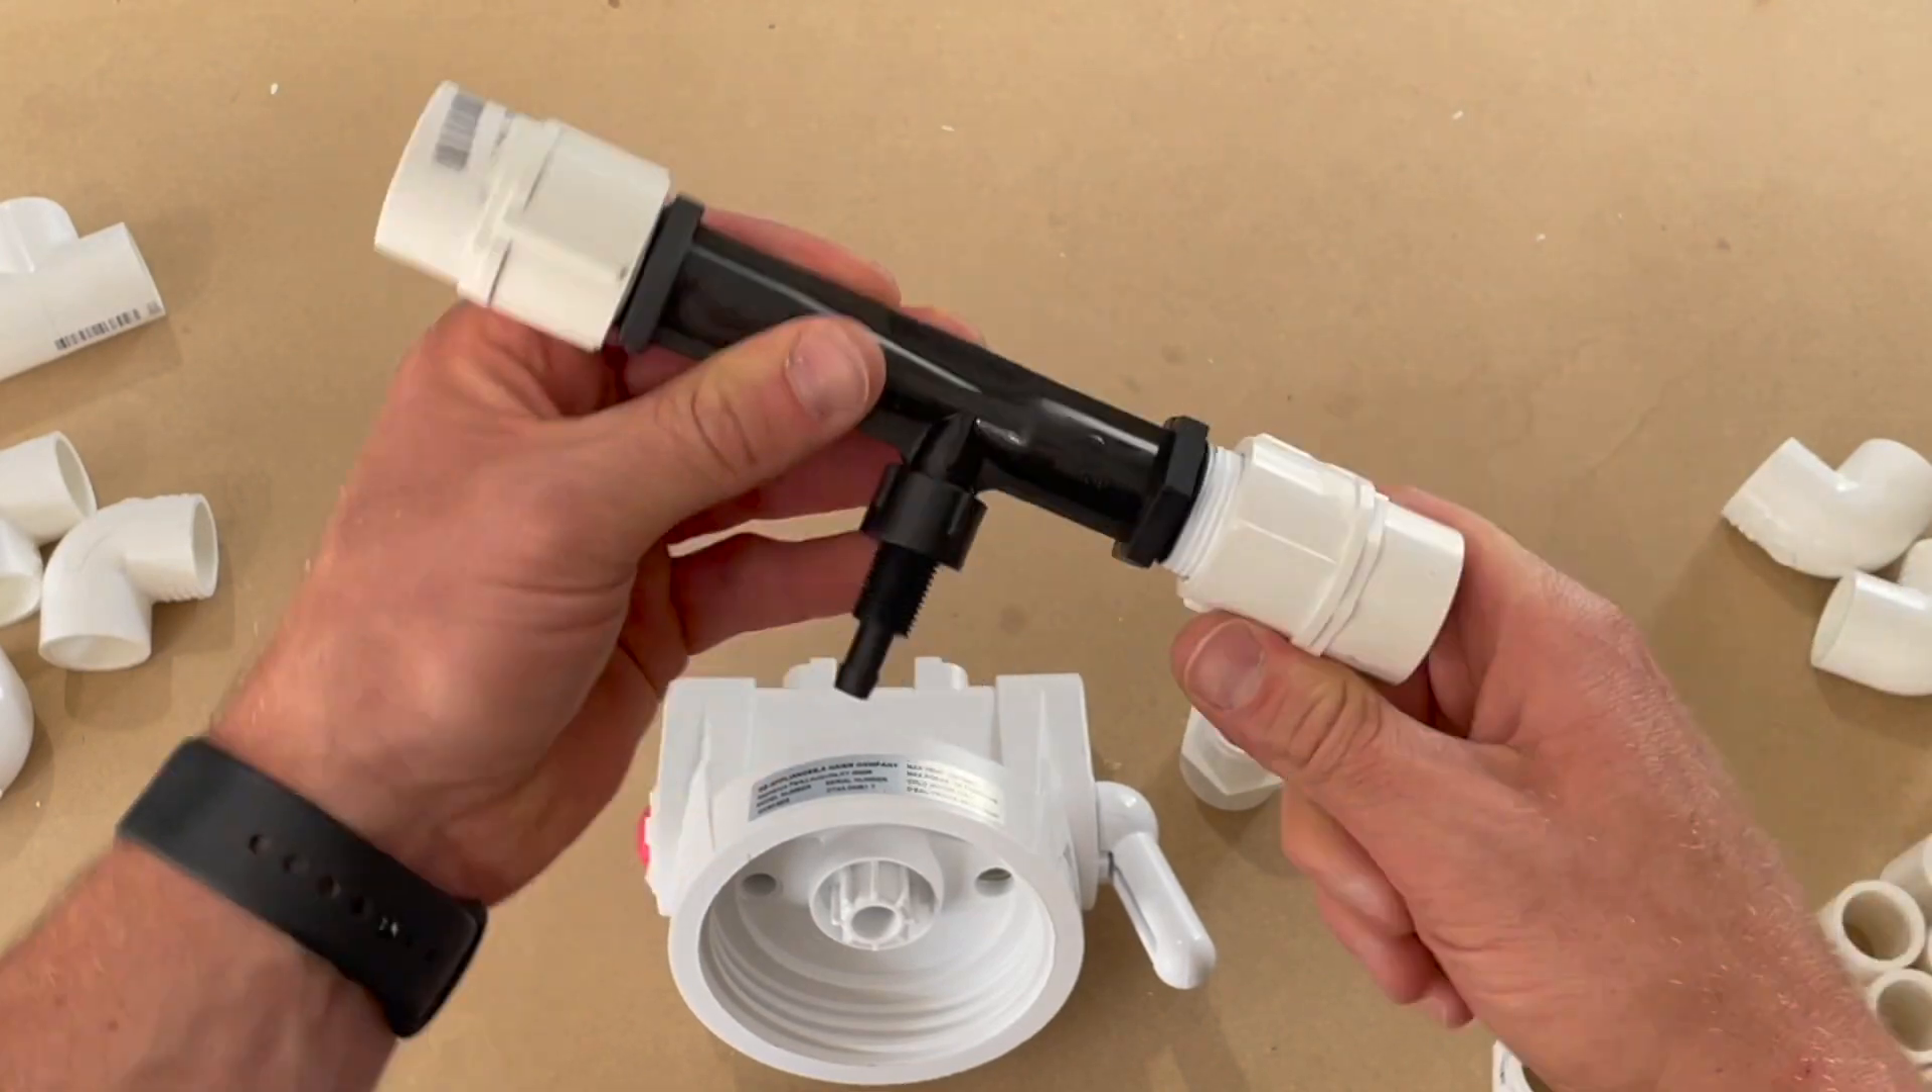Everything's attached to the venturi injector.